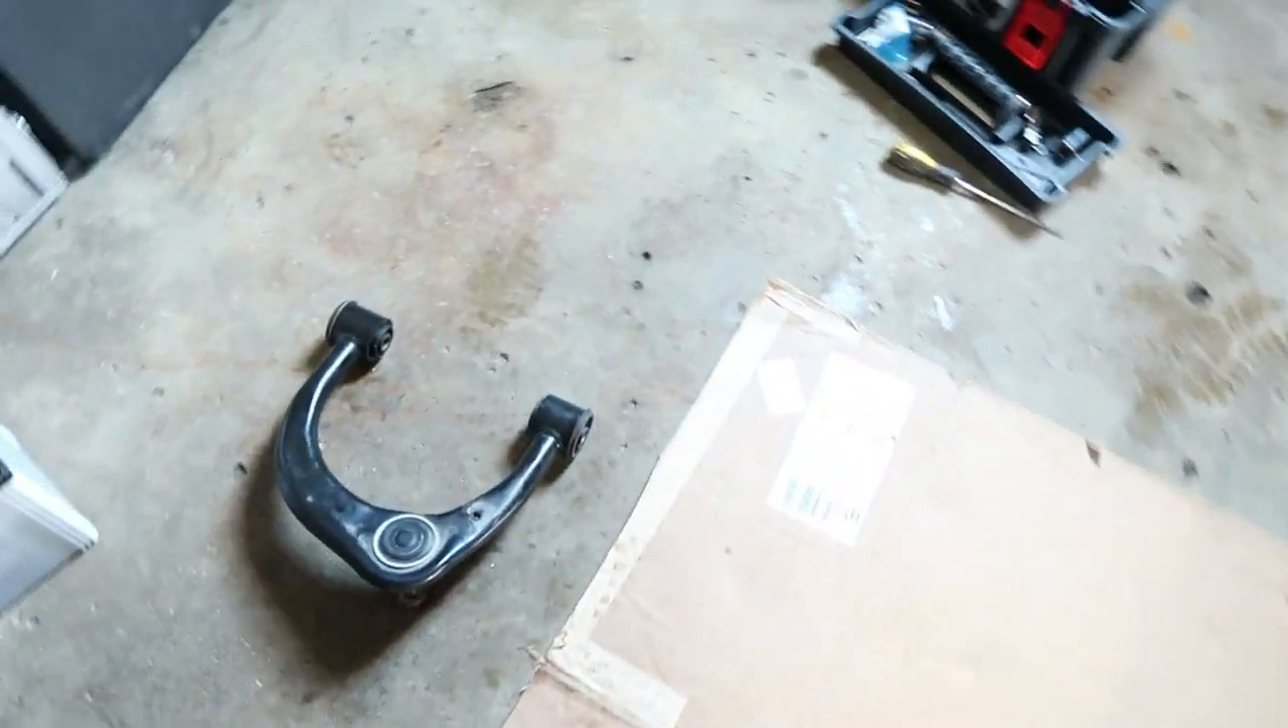That's a 10. Alright, so, we just got the upper control arm off.